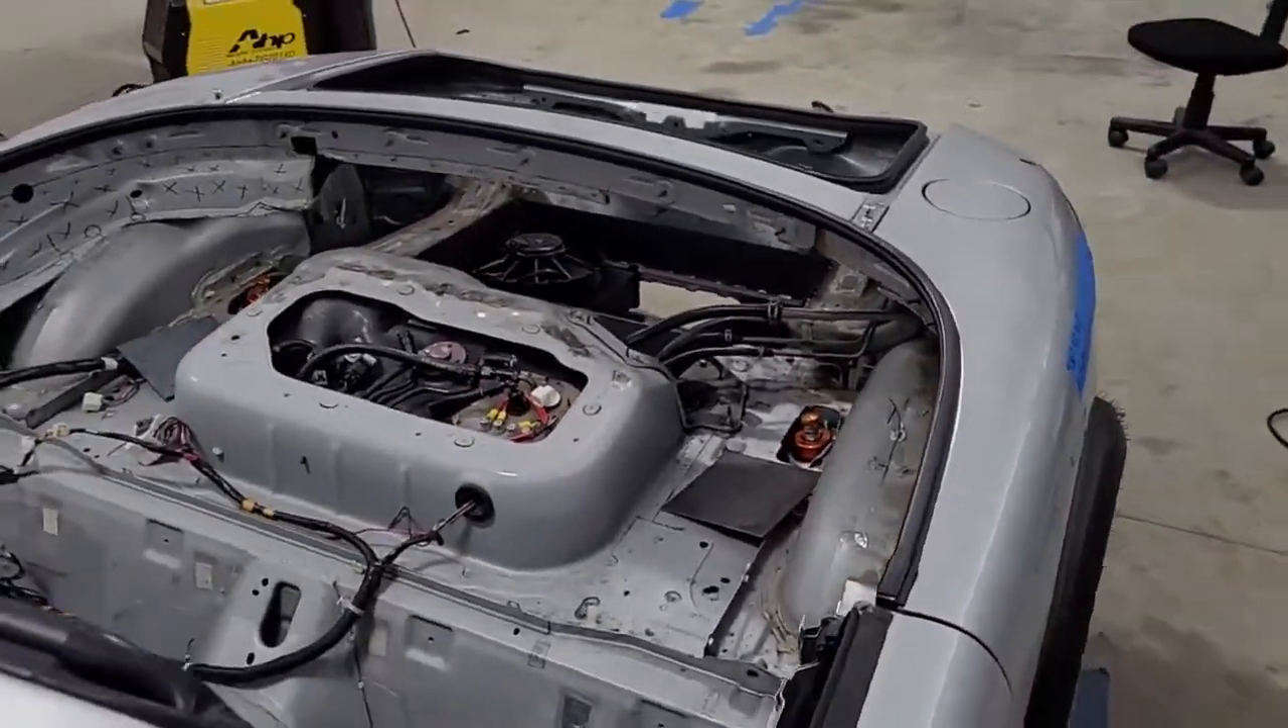We're not there yet. We're still cutting metal out of the car. So this is why the cage isn't in yet.